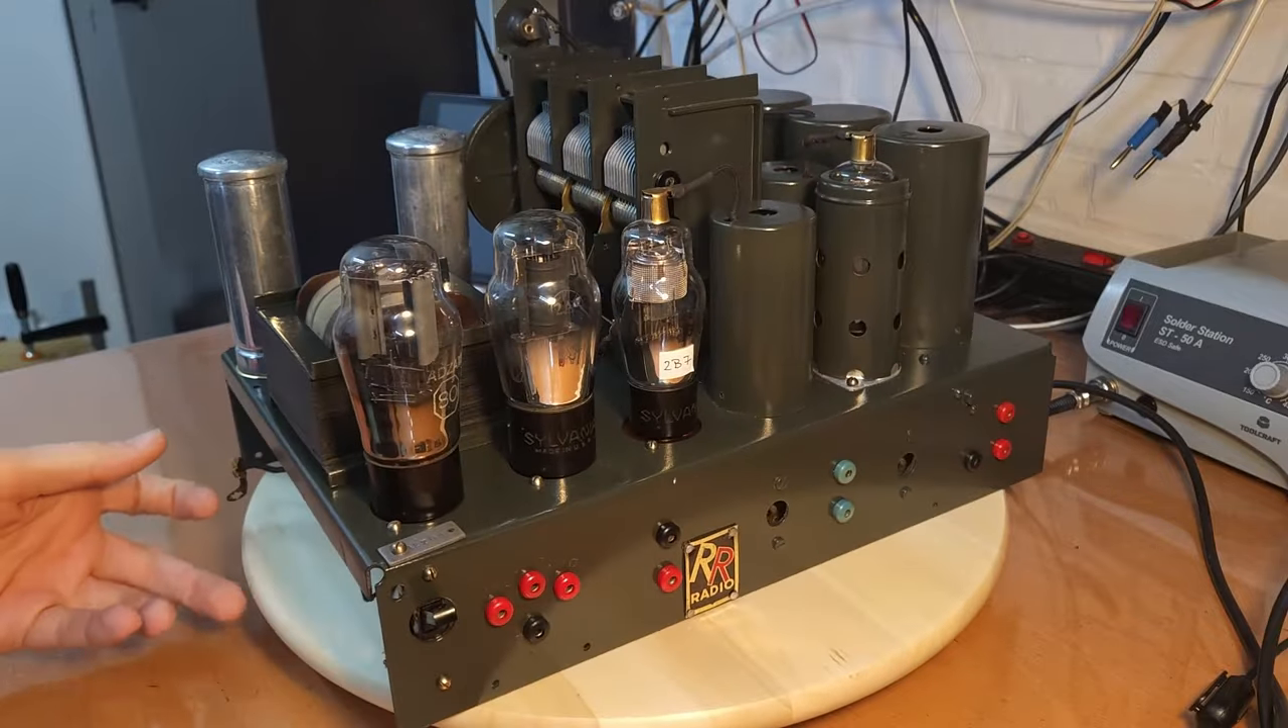Um i put in all the tubes just to have an idea of how it would look and uh i have to say it looks amazing.